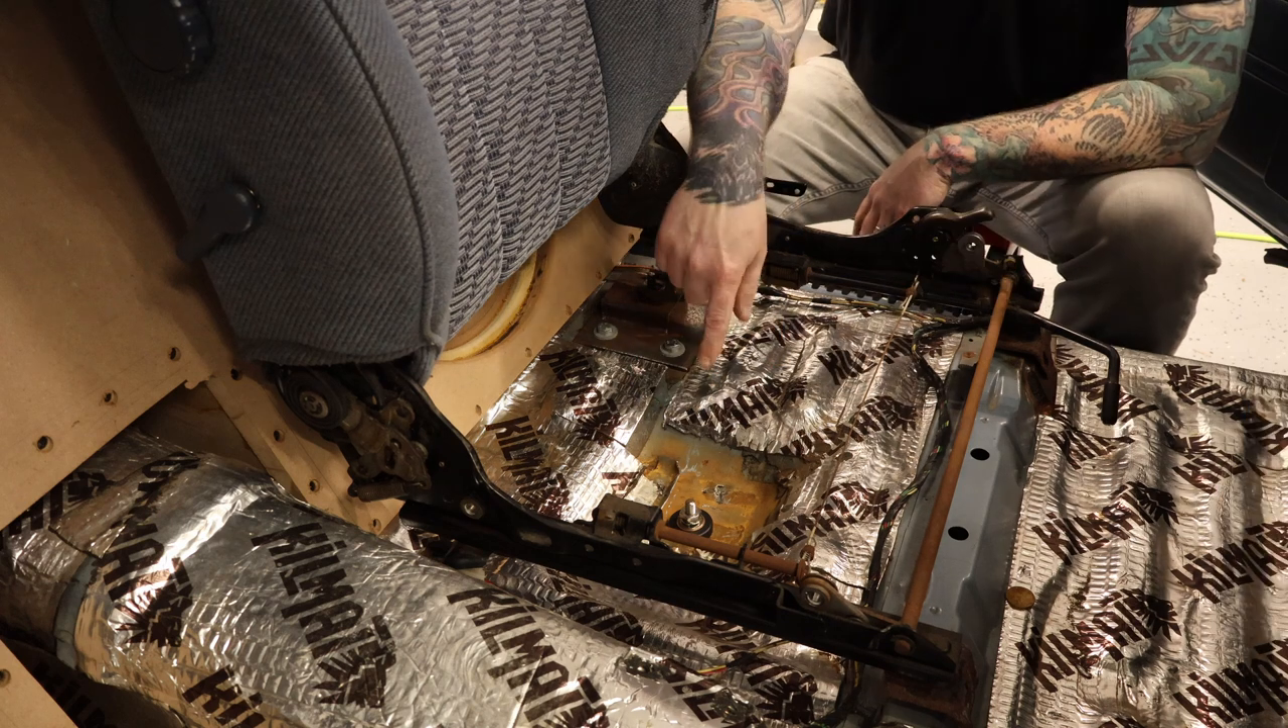Took the bottom seat cushion off, so I could see where the amp was going to be down below.